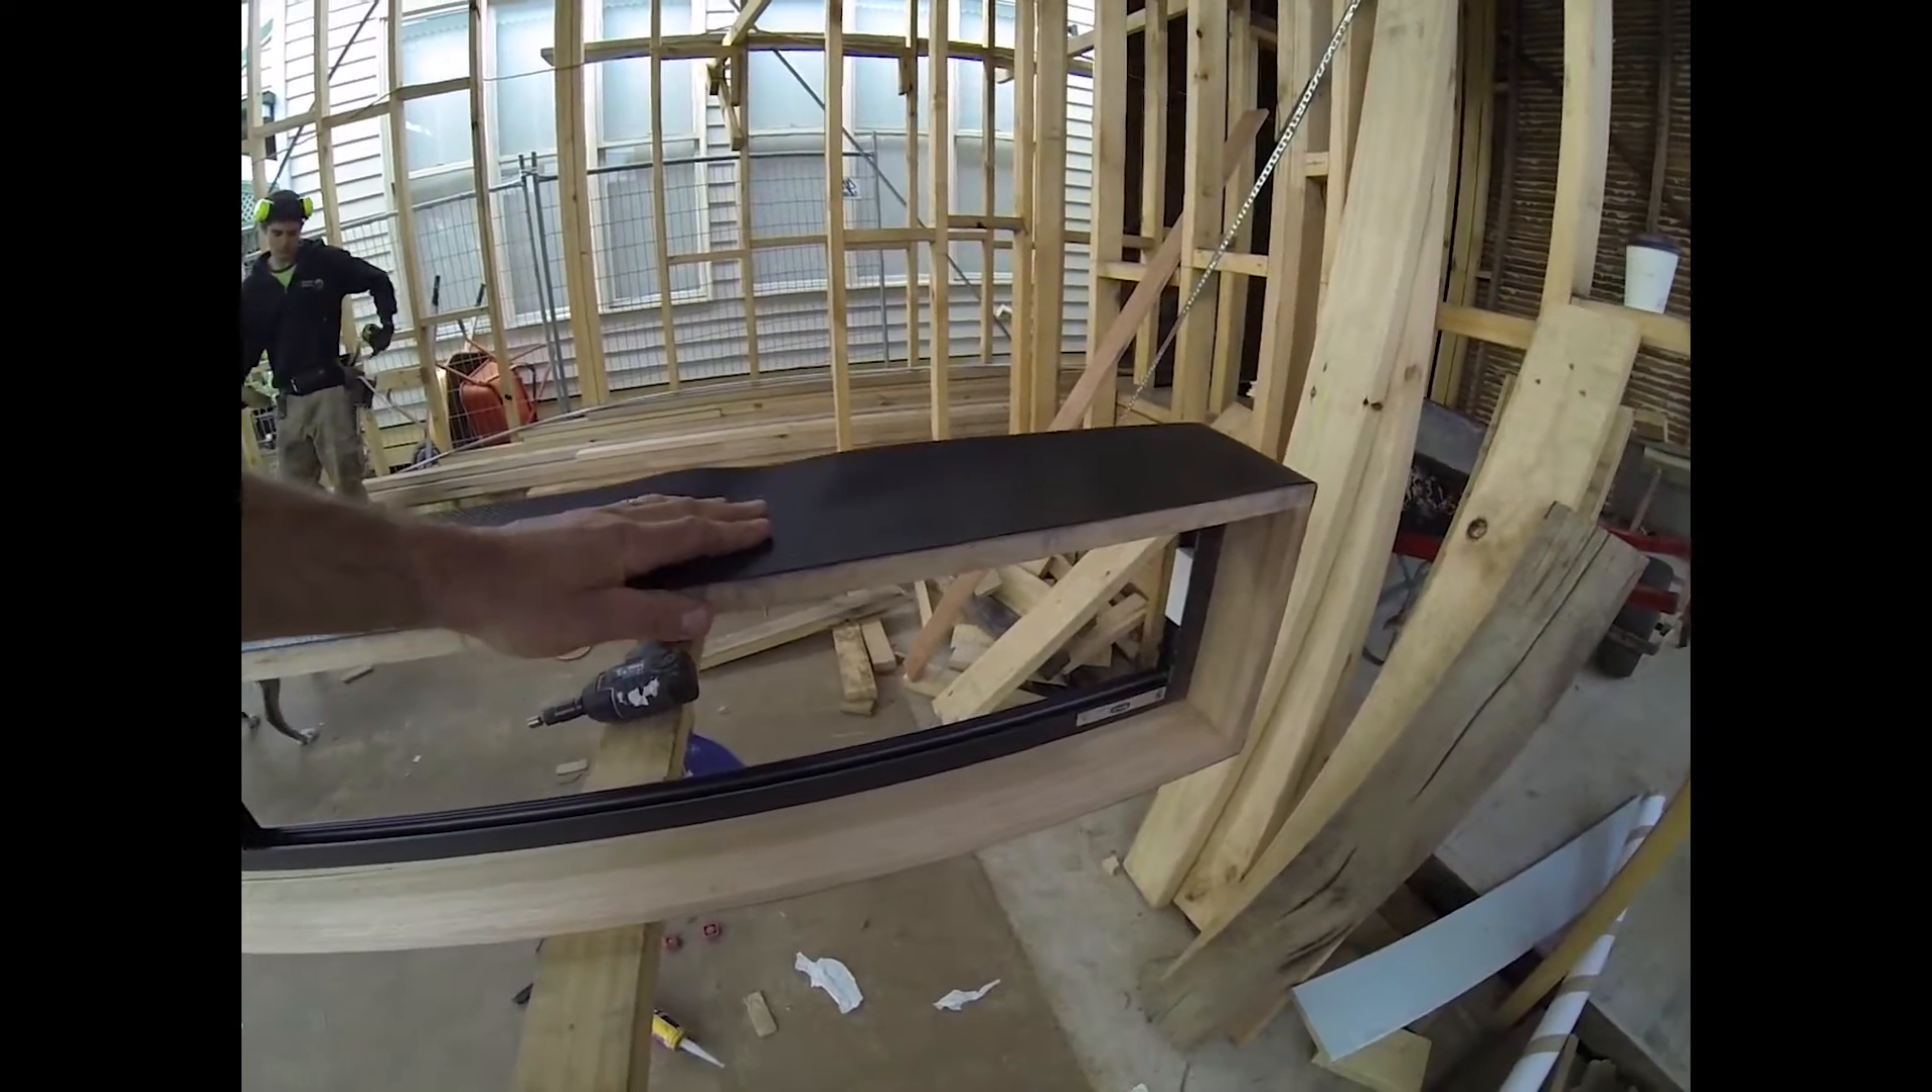Here we have the flashing finished, it's along the back edge.